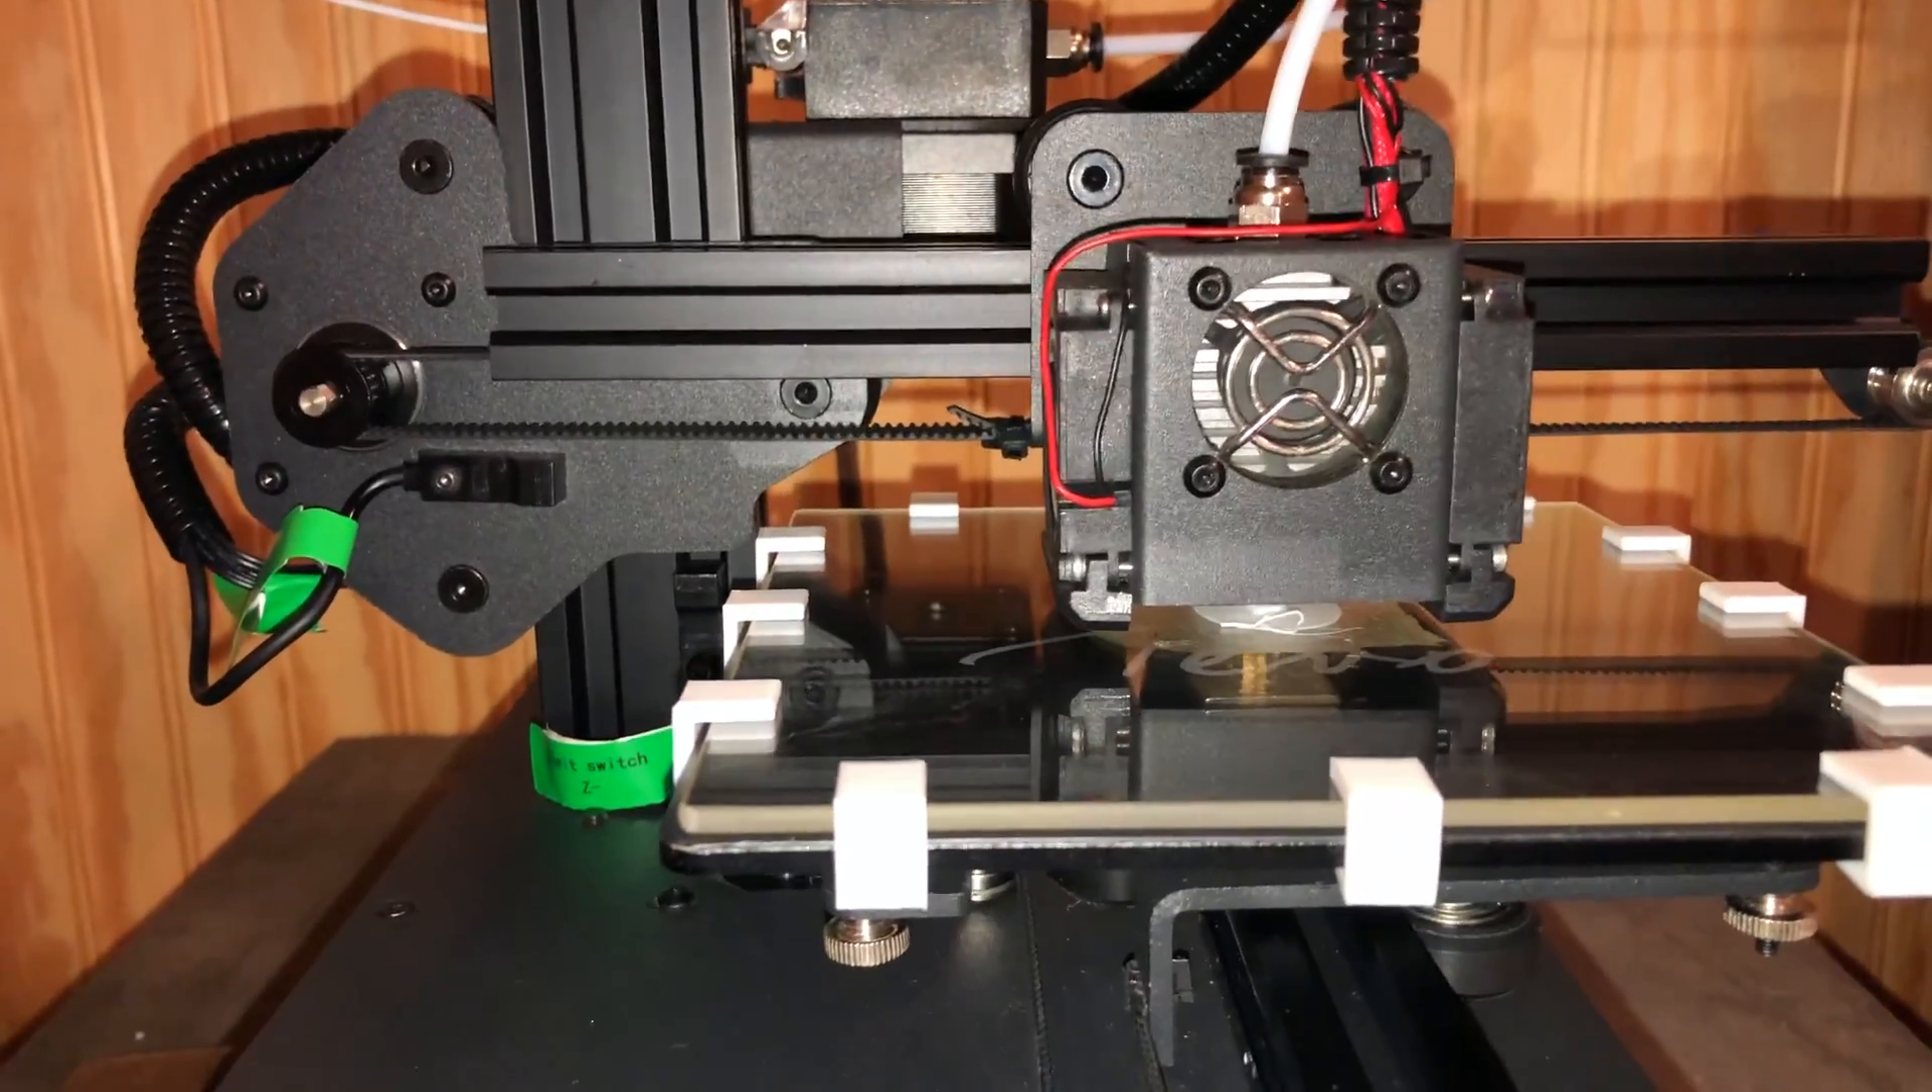All right, there are my new clips all installed.